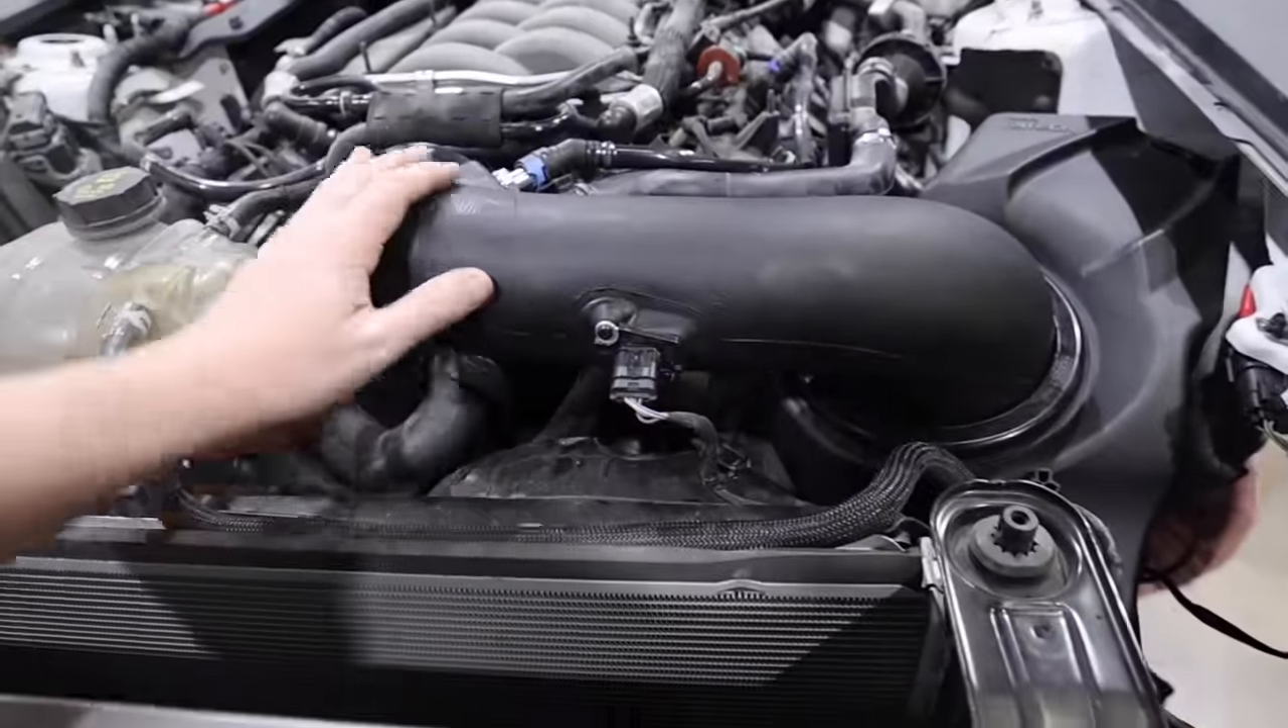Just finished the install of the Holley Intech cold air intake. So it comes through here, slides down here, gets fresh air from right here.